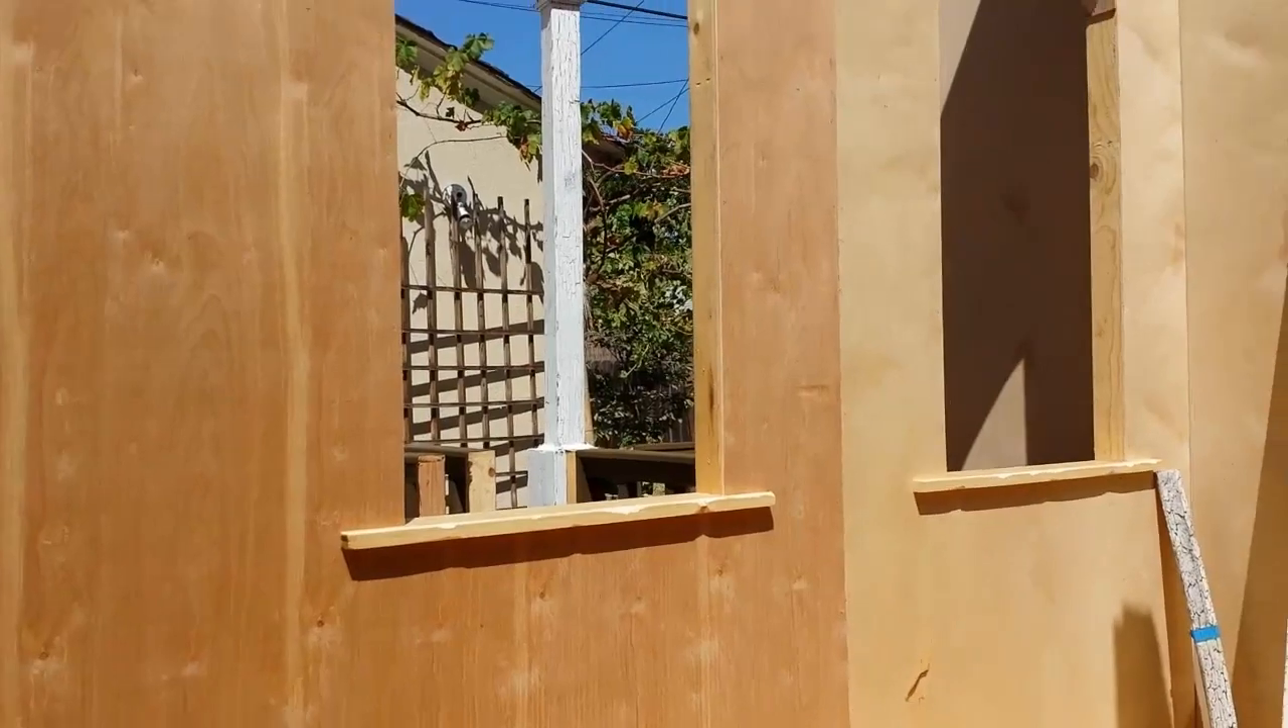Chris is starting to put trim in the windows.